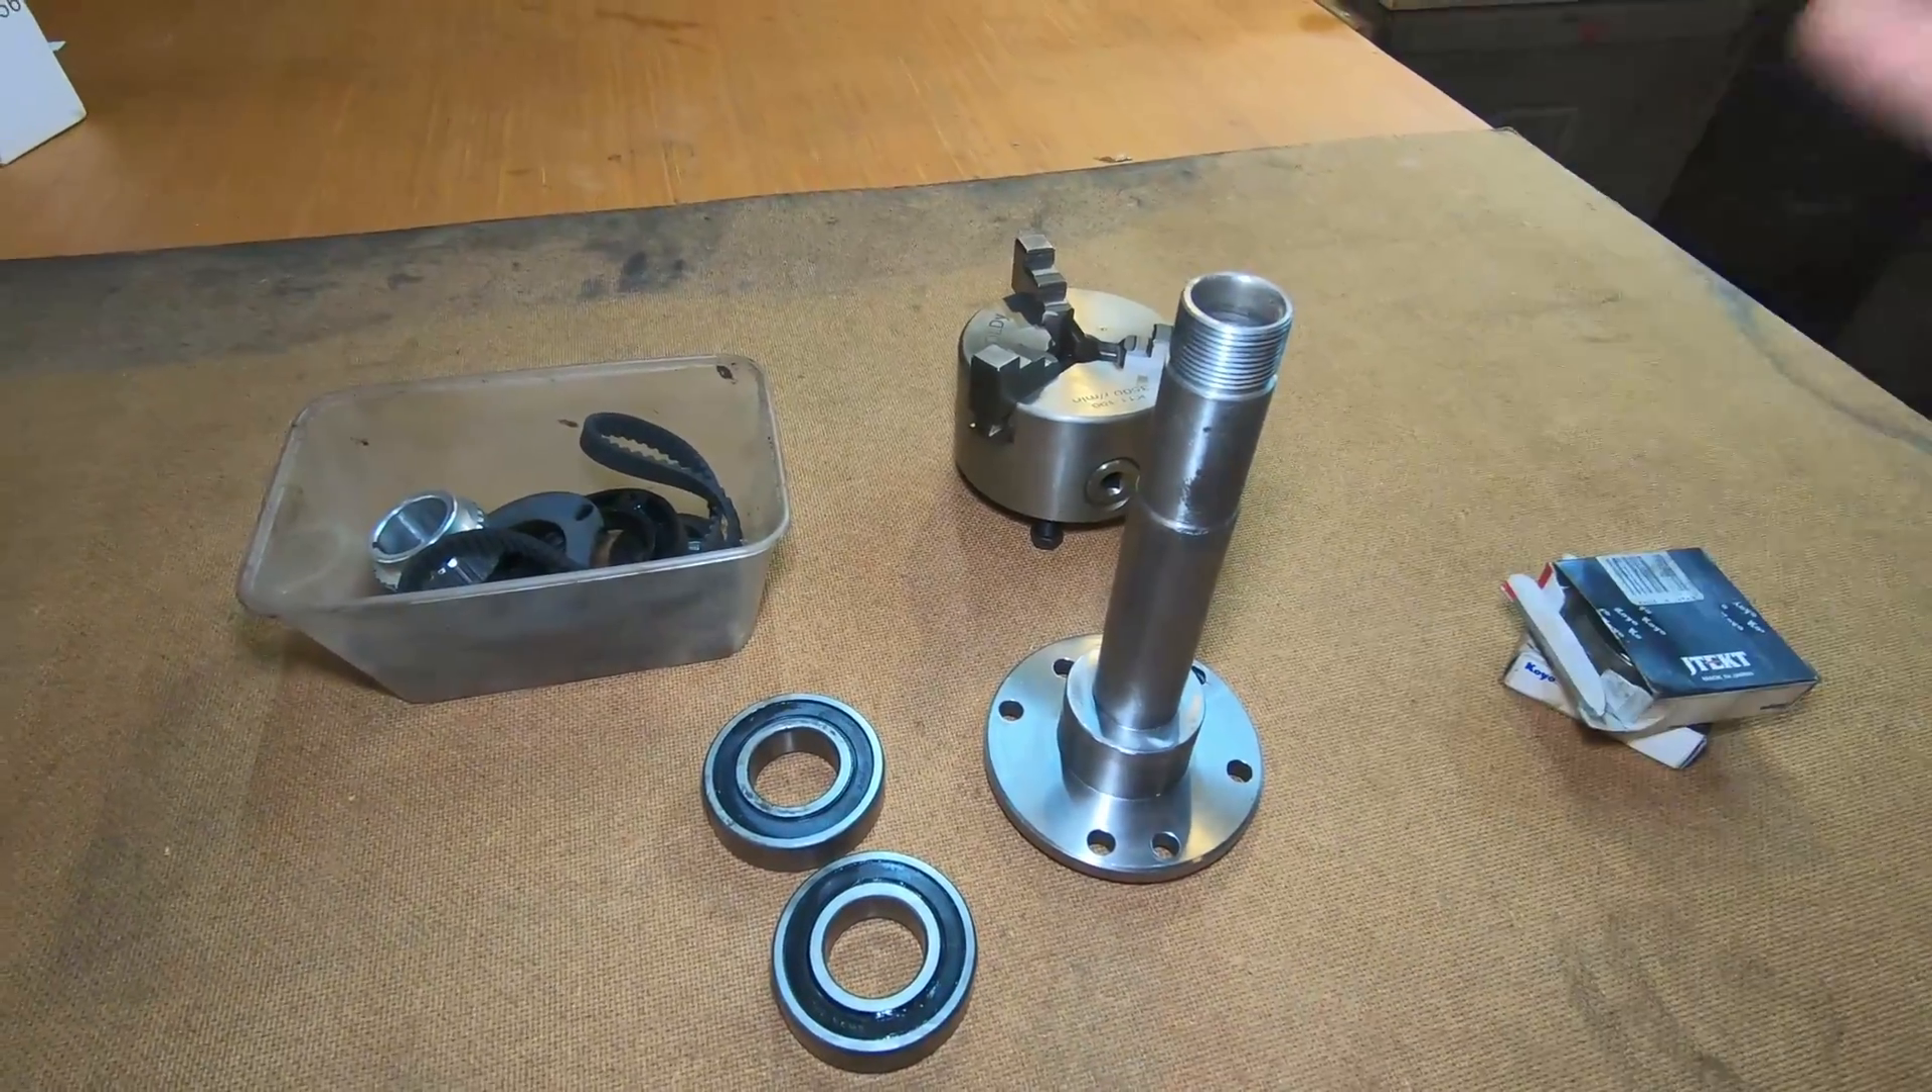The old bearings have taken off the spindle.